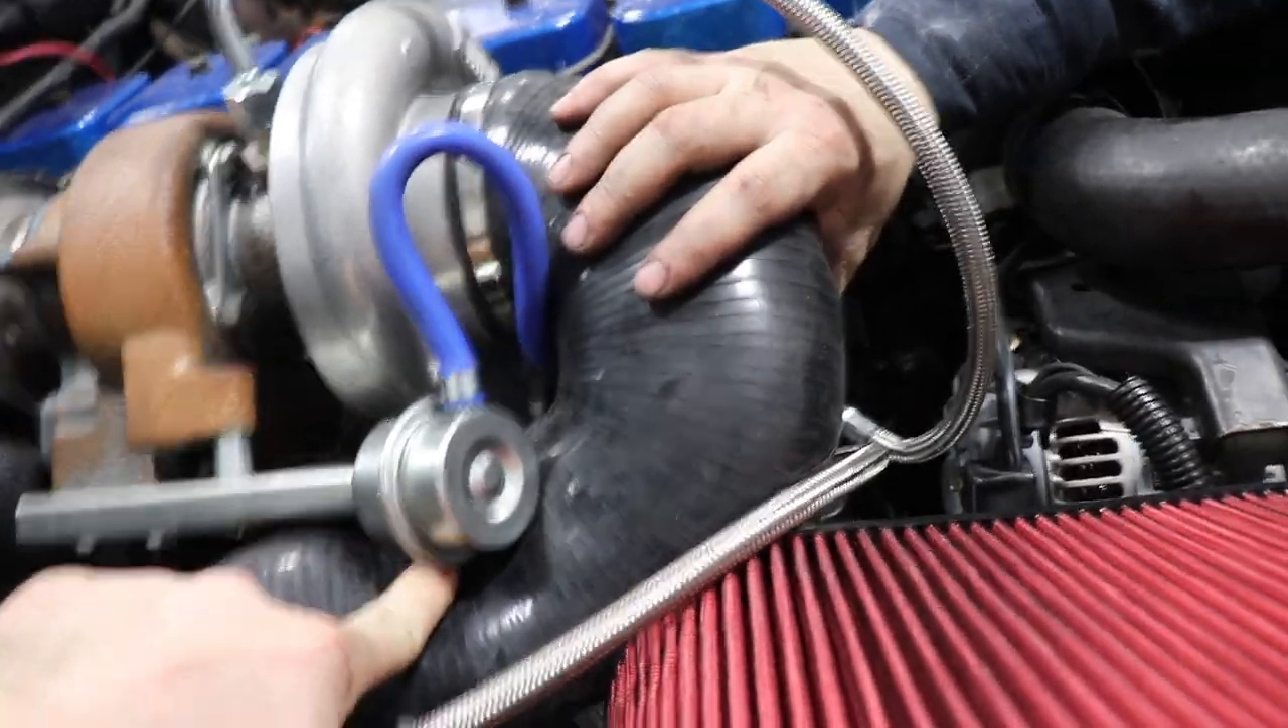This is the only thing that is bugging us is this the charge pipe from the second one back up to the main yeah the cold air side of that because it rubs on this wastegate.